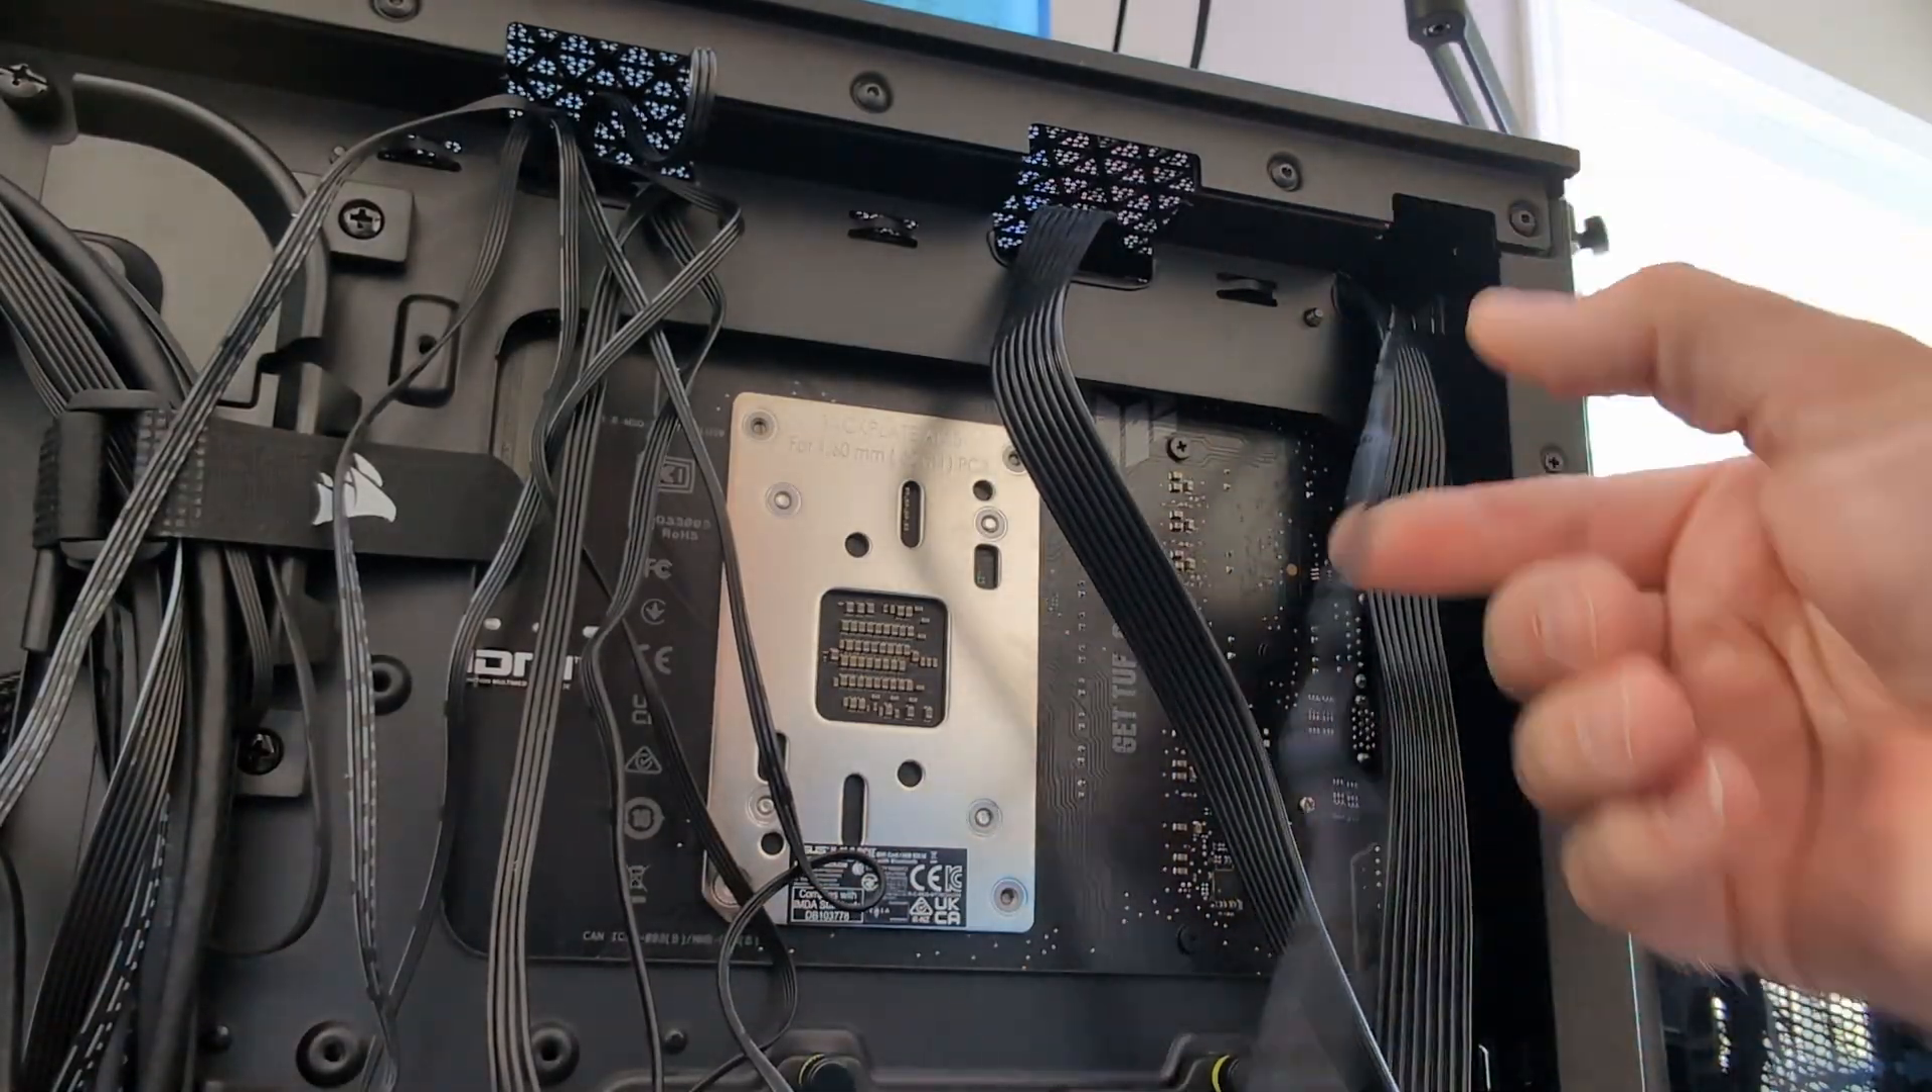And then on the back side of our PC here, I haven't done any cable management yet.